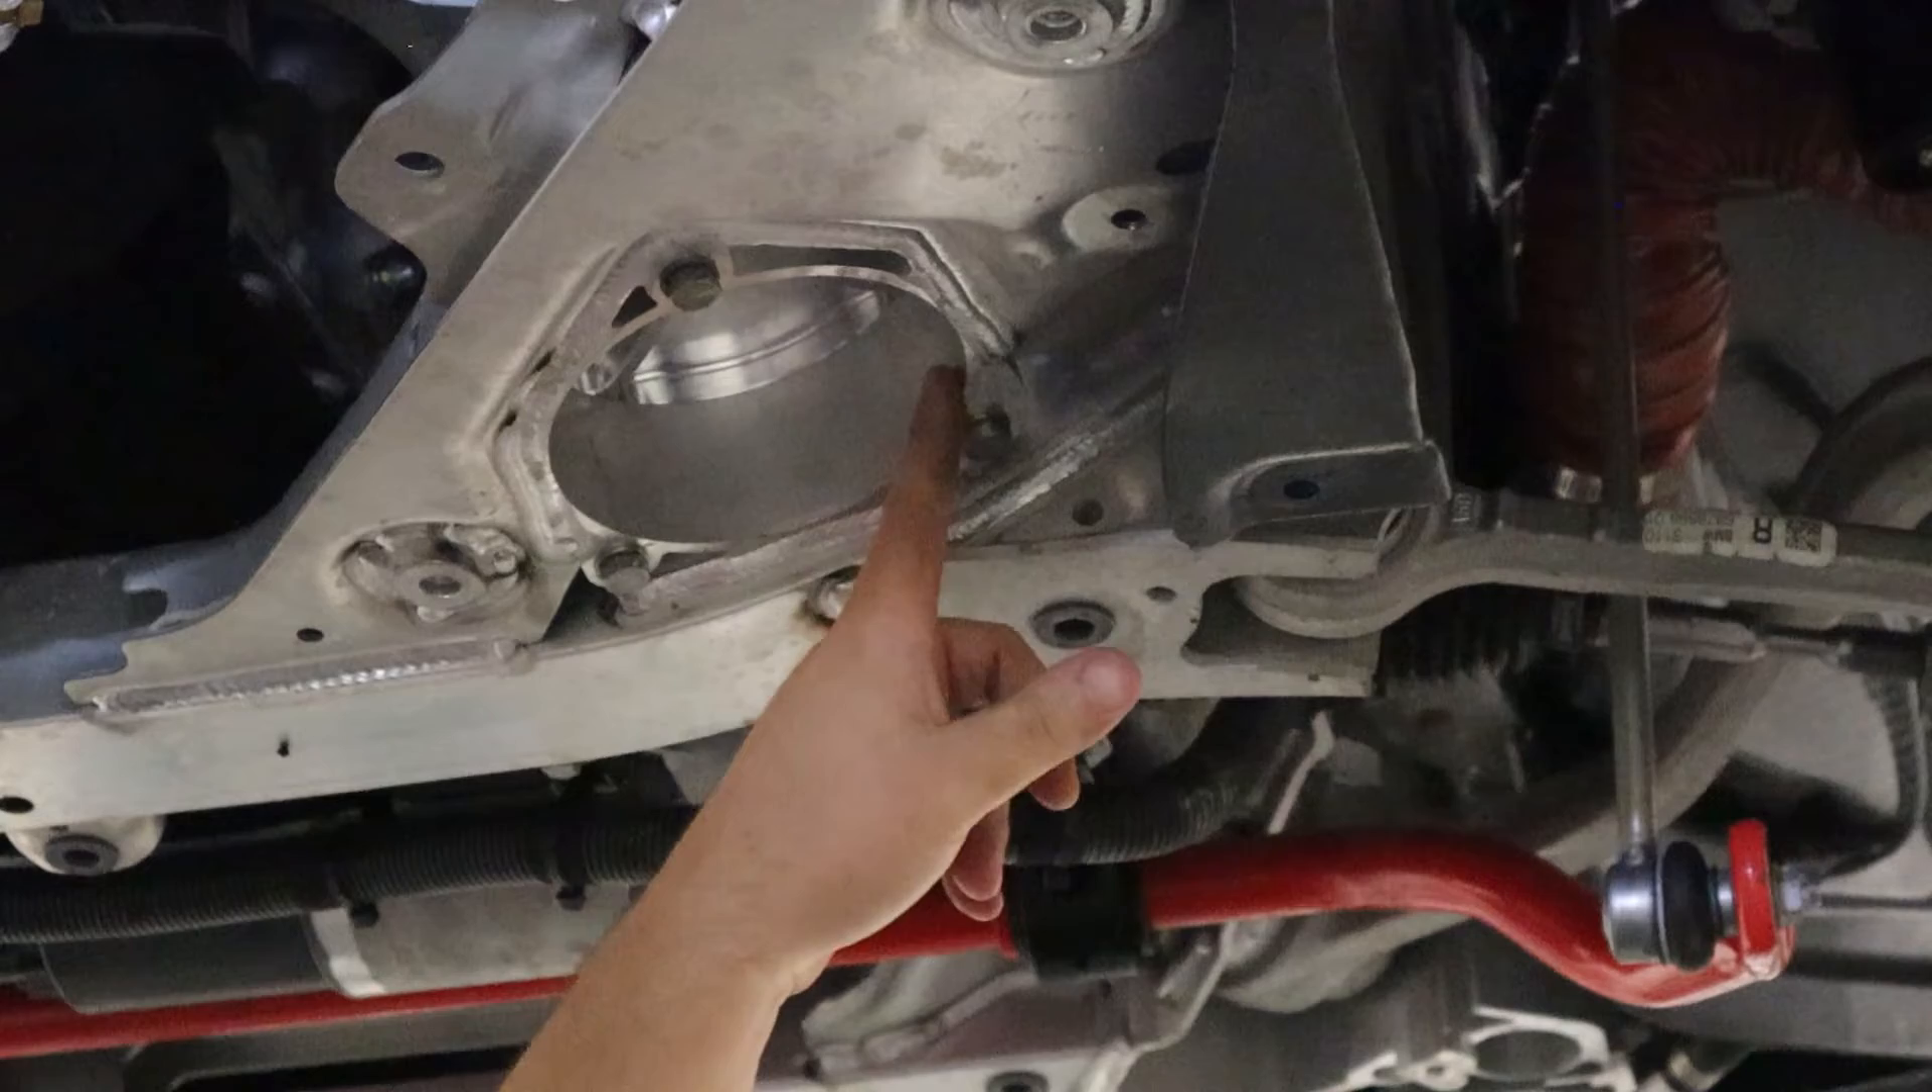But basically, if you can see in here, I don't have the OEM mount installed currently because I want to be able to show this.